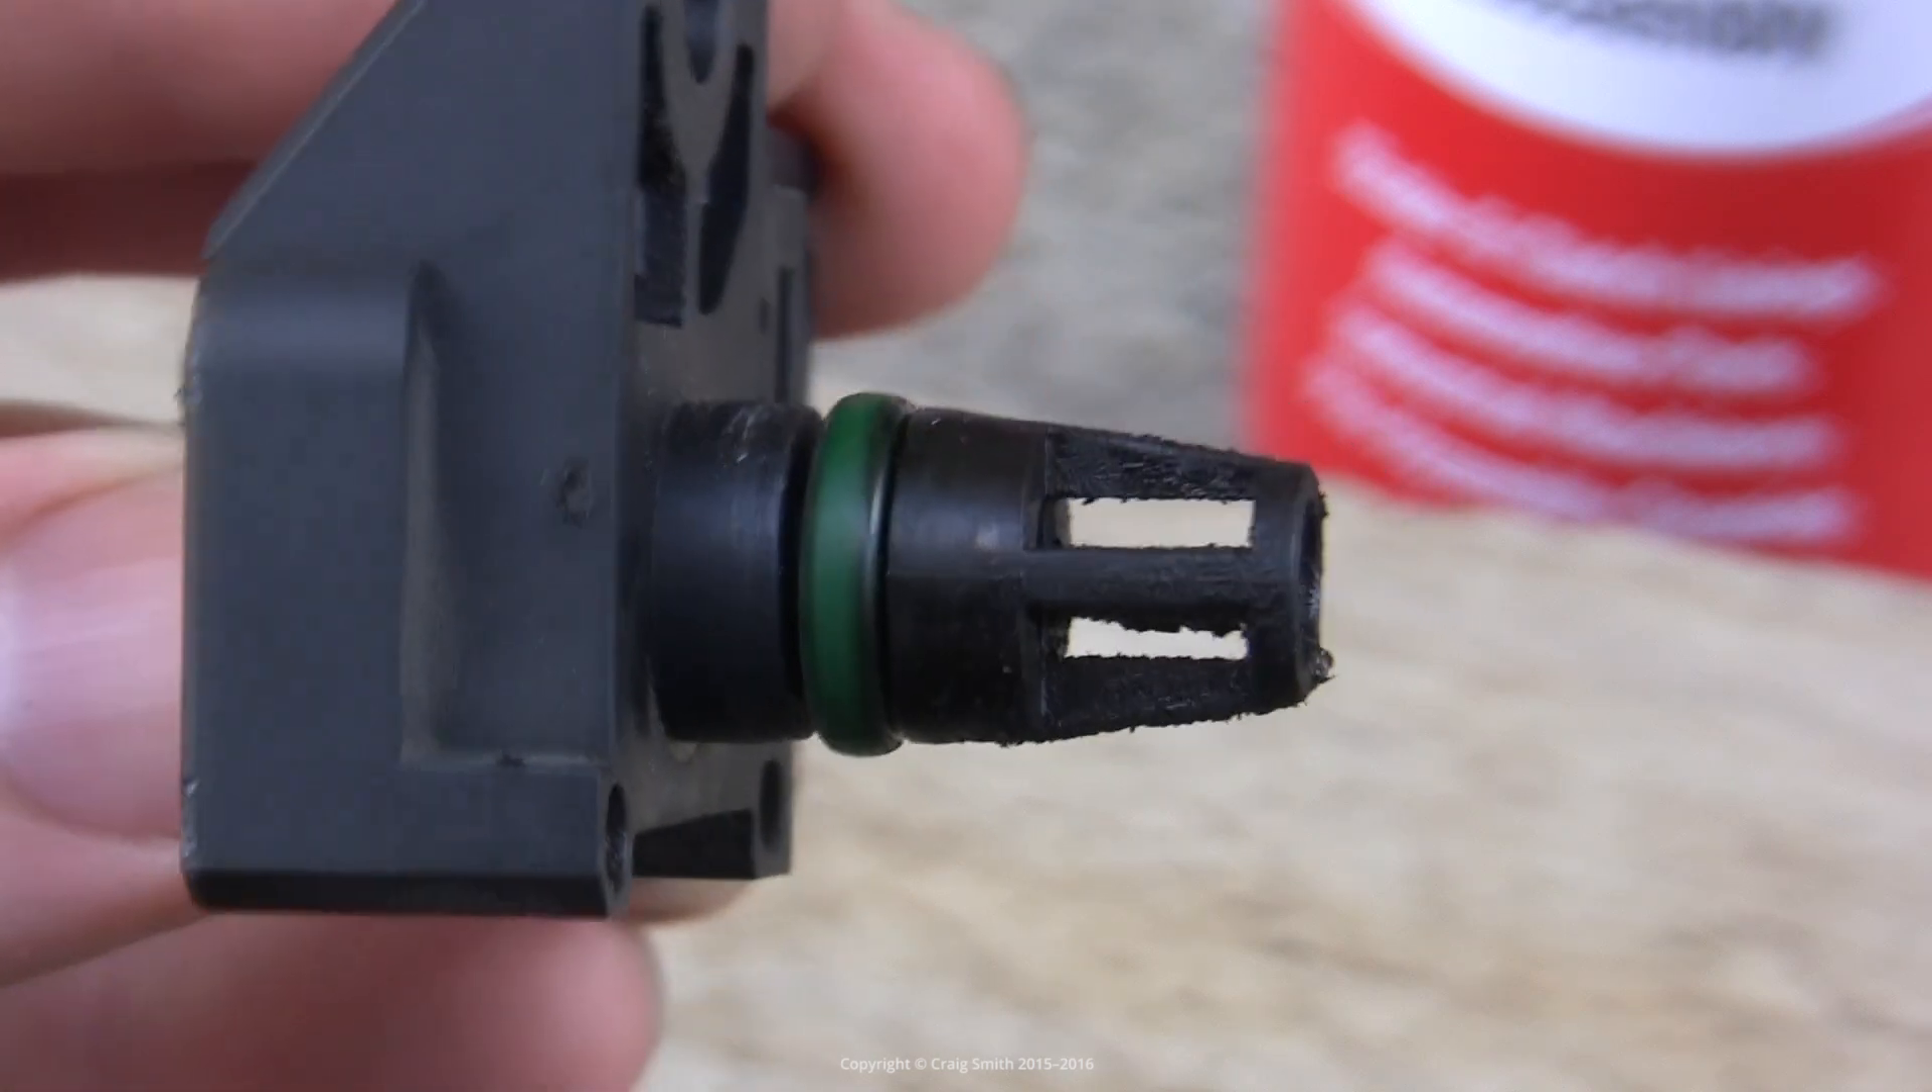And finally here is the MAP sensor removed from the manifold and you can see the o-ring seal there, that's the green thing.